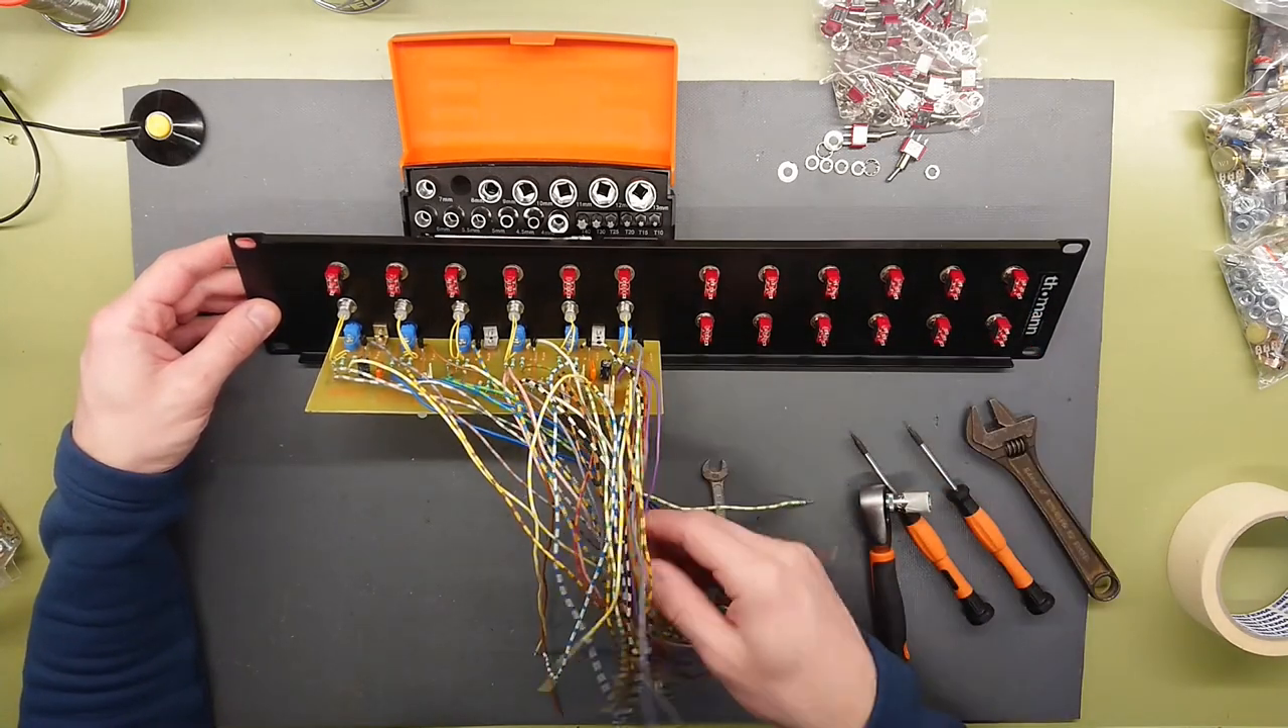So, with all the switches mounted and the output board here with the six optical outputs and the six LEDs, all there is to do now is get all these wires sorted and soldered into the respective switches switches that they are going to use.